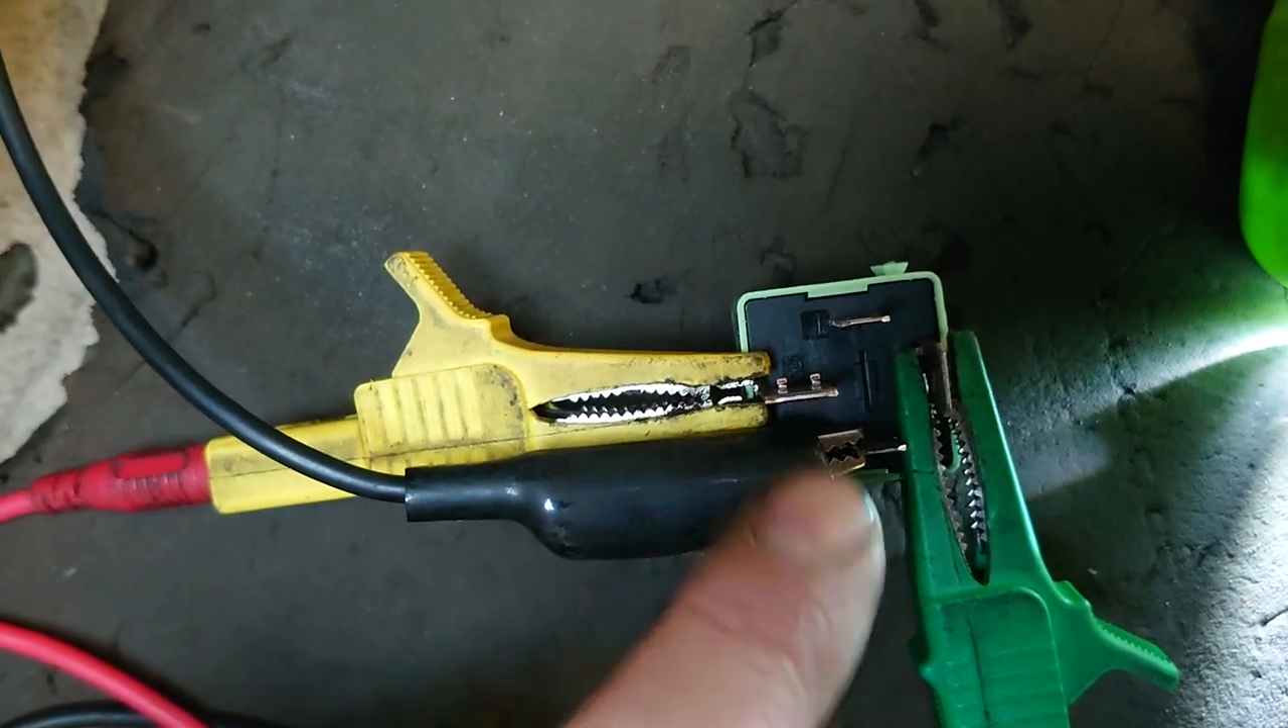Right, so we've got the relay out and we're going to quickly test this.